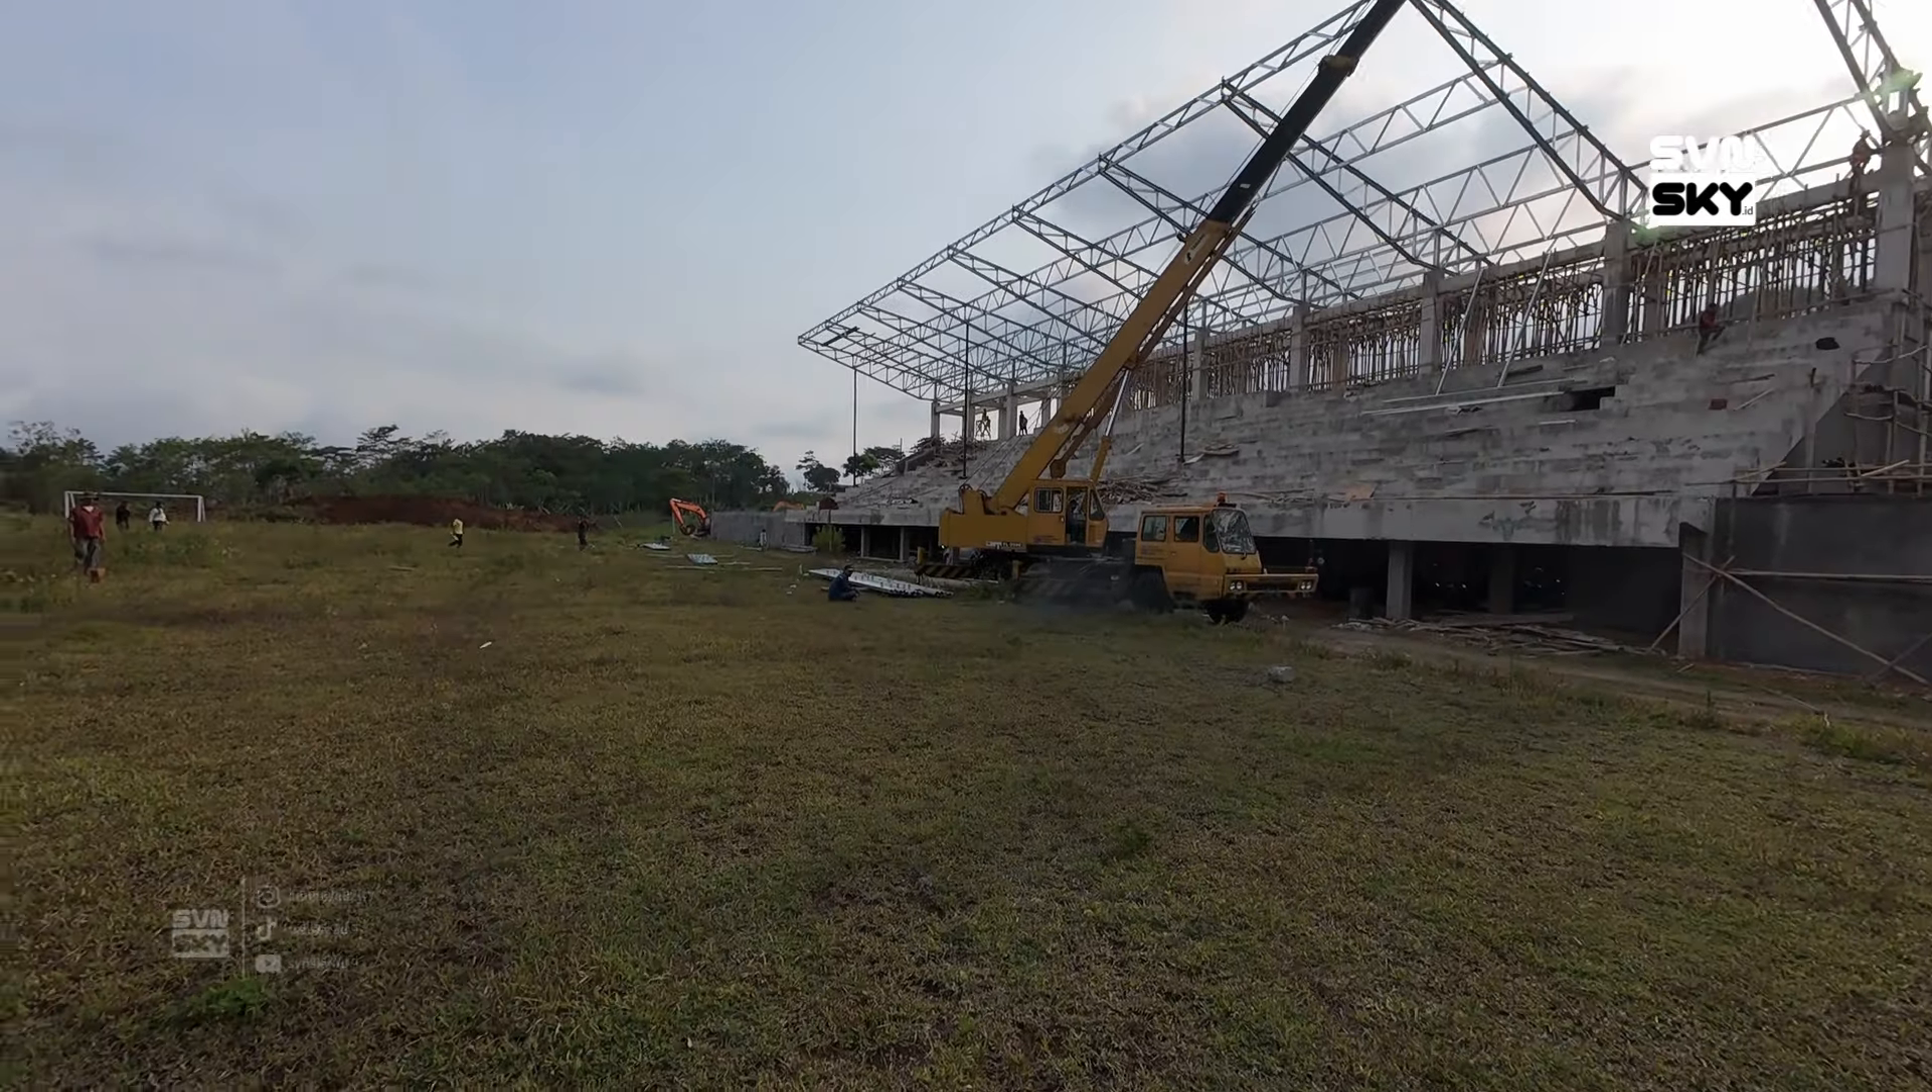Rangka atap yang sudah dipasang pada tribun utama Stadion Munusobo terlihat, waduh, semakin mantap.